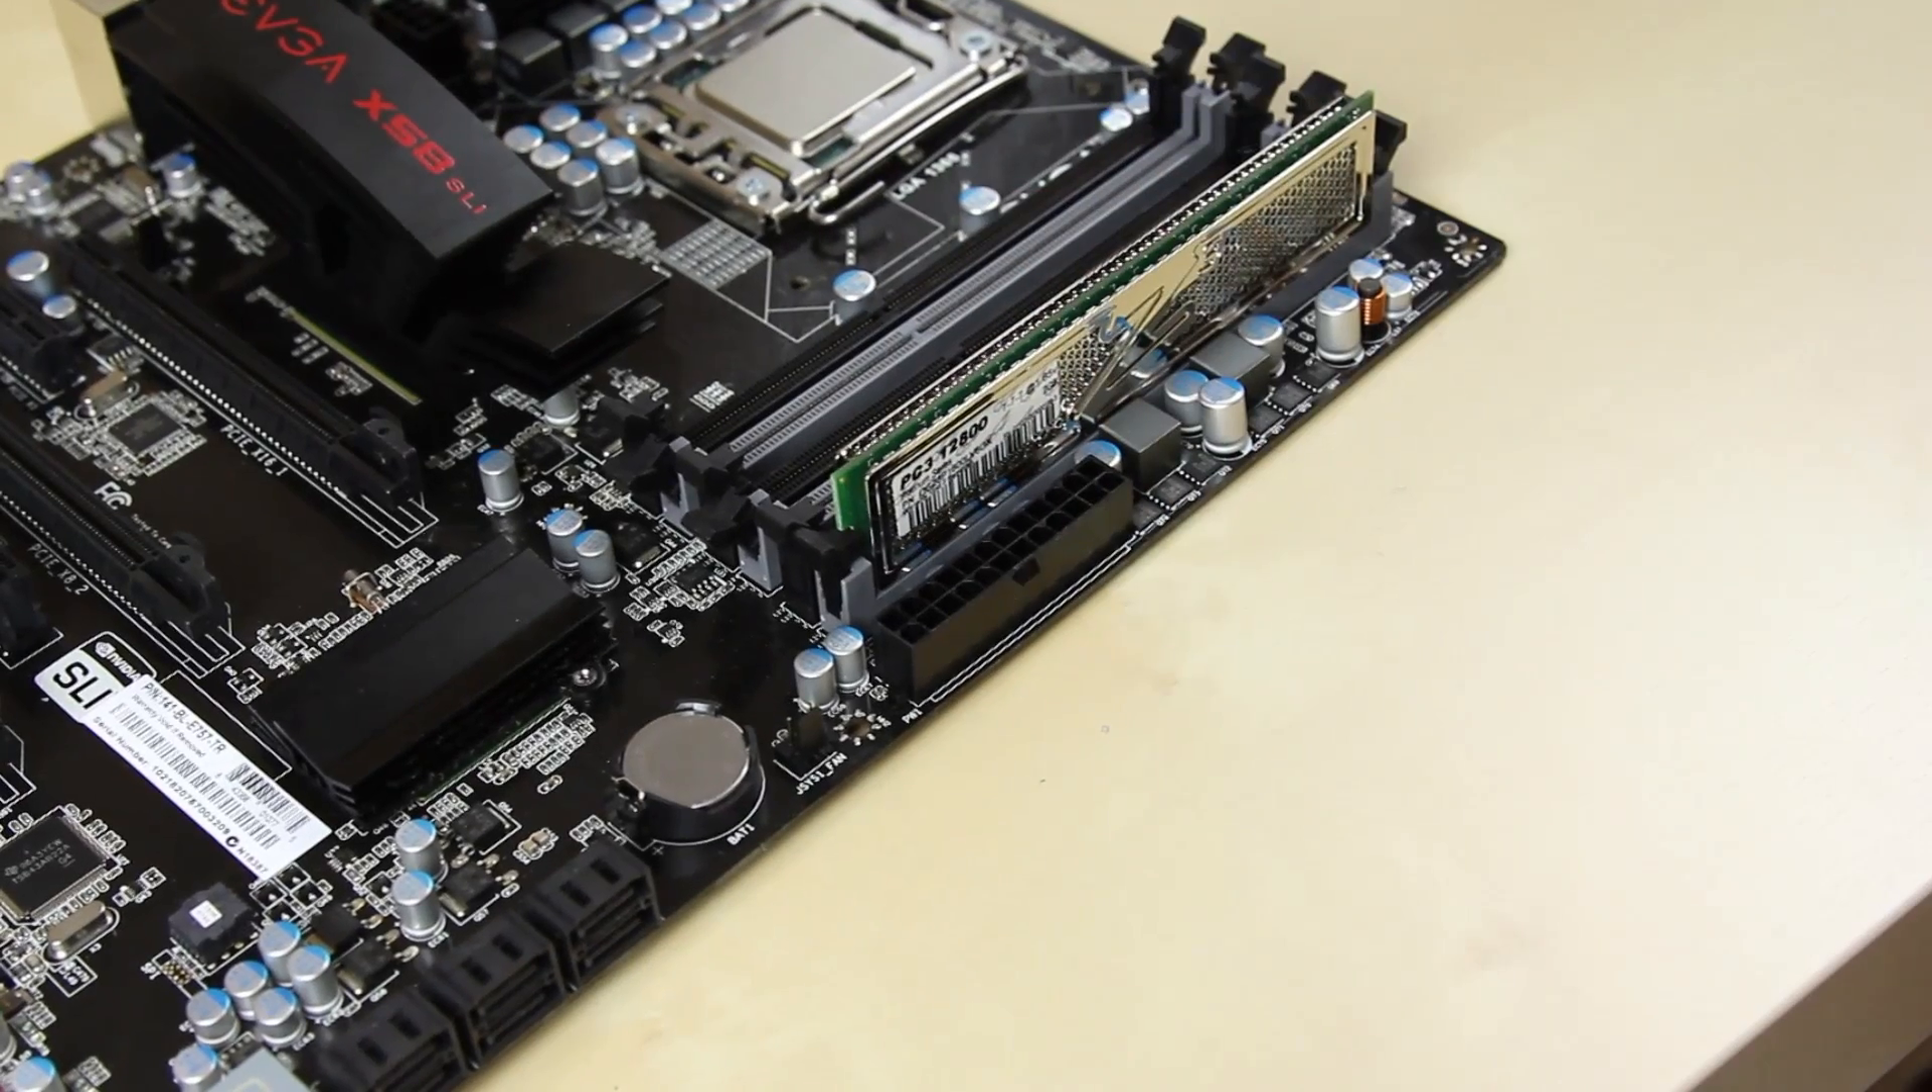And then you get these edge clips, push them in on both sides and bam, you've installed your memory.